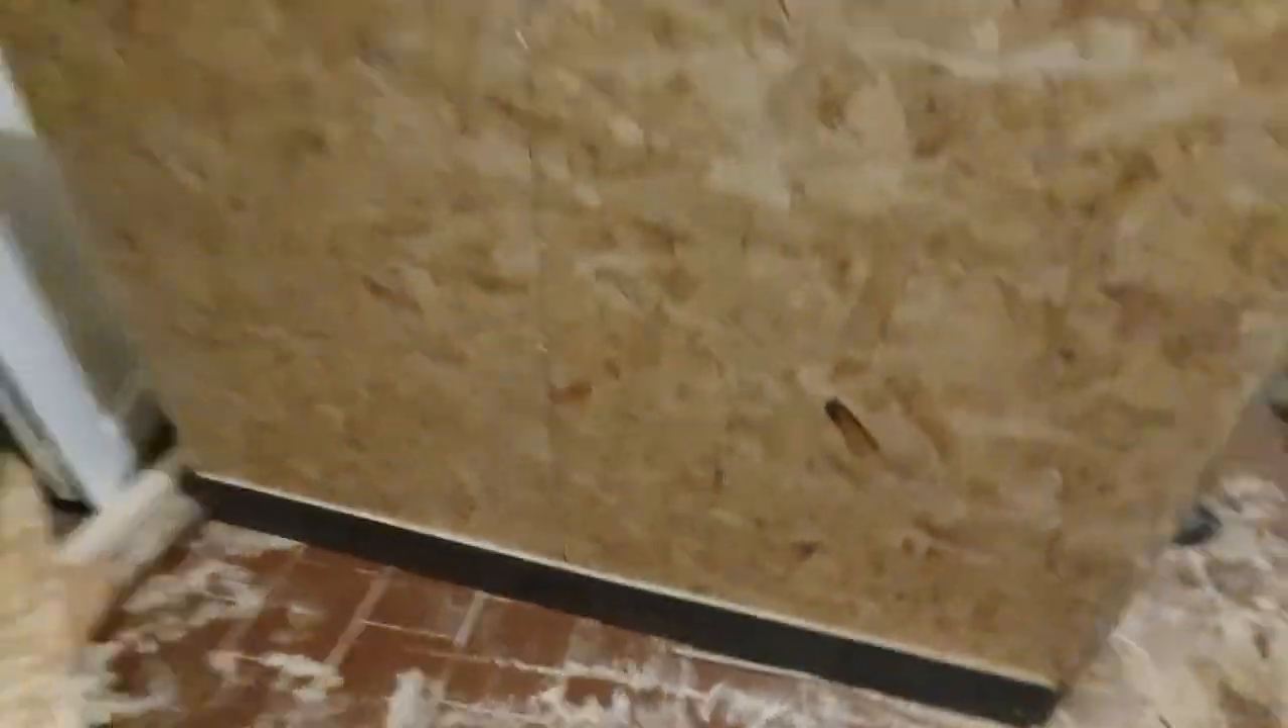Now I've put my kickboard strip across the bottom just down there as you will see and luckily enough it is all one piece.